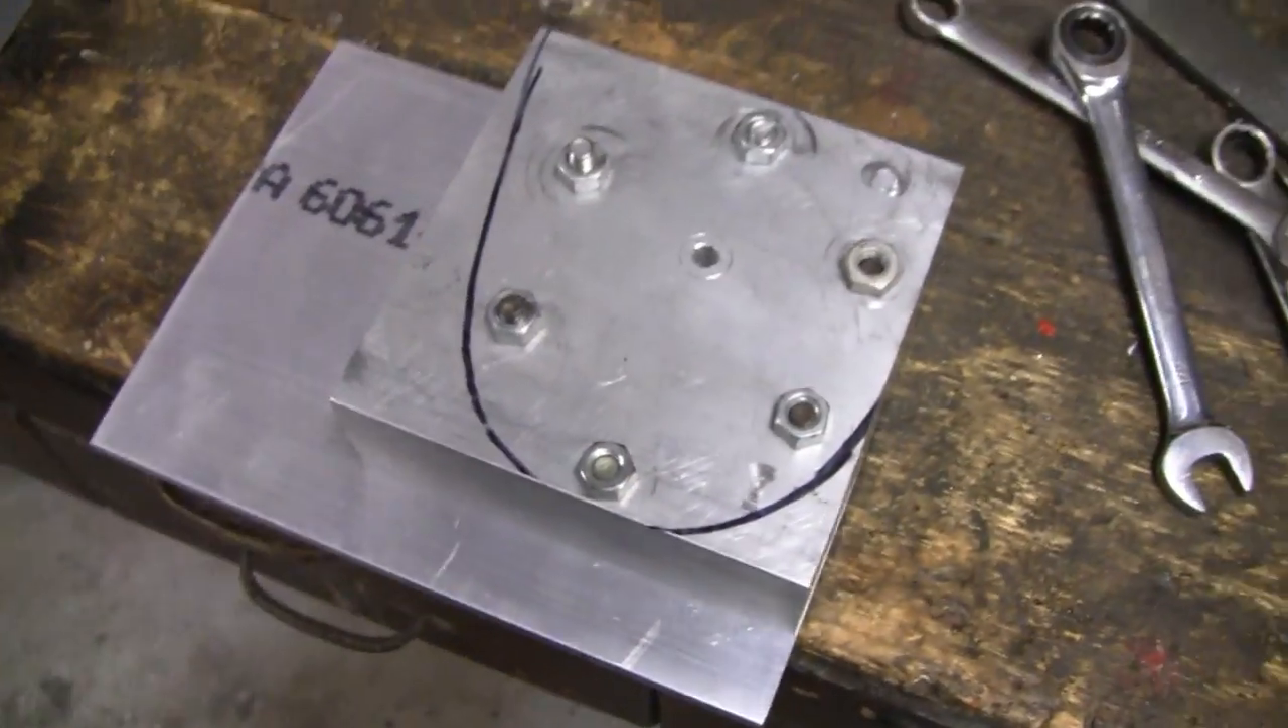All right I got the top bolted on here to the bottom of the head.